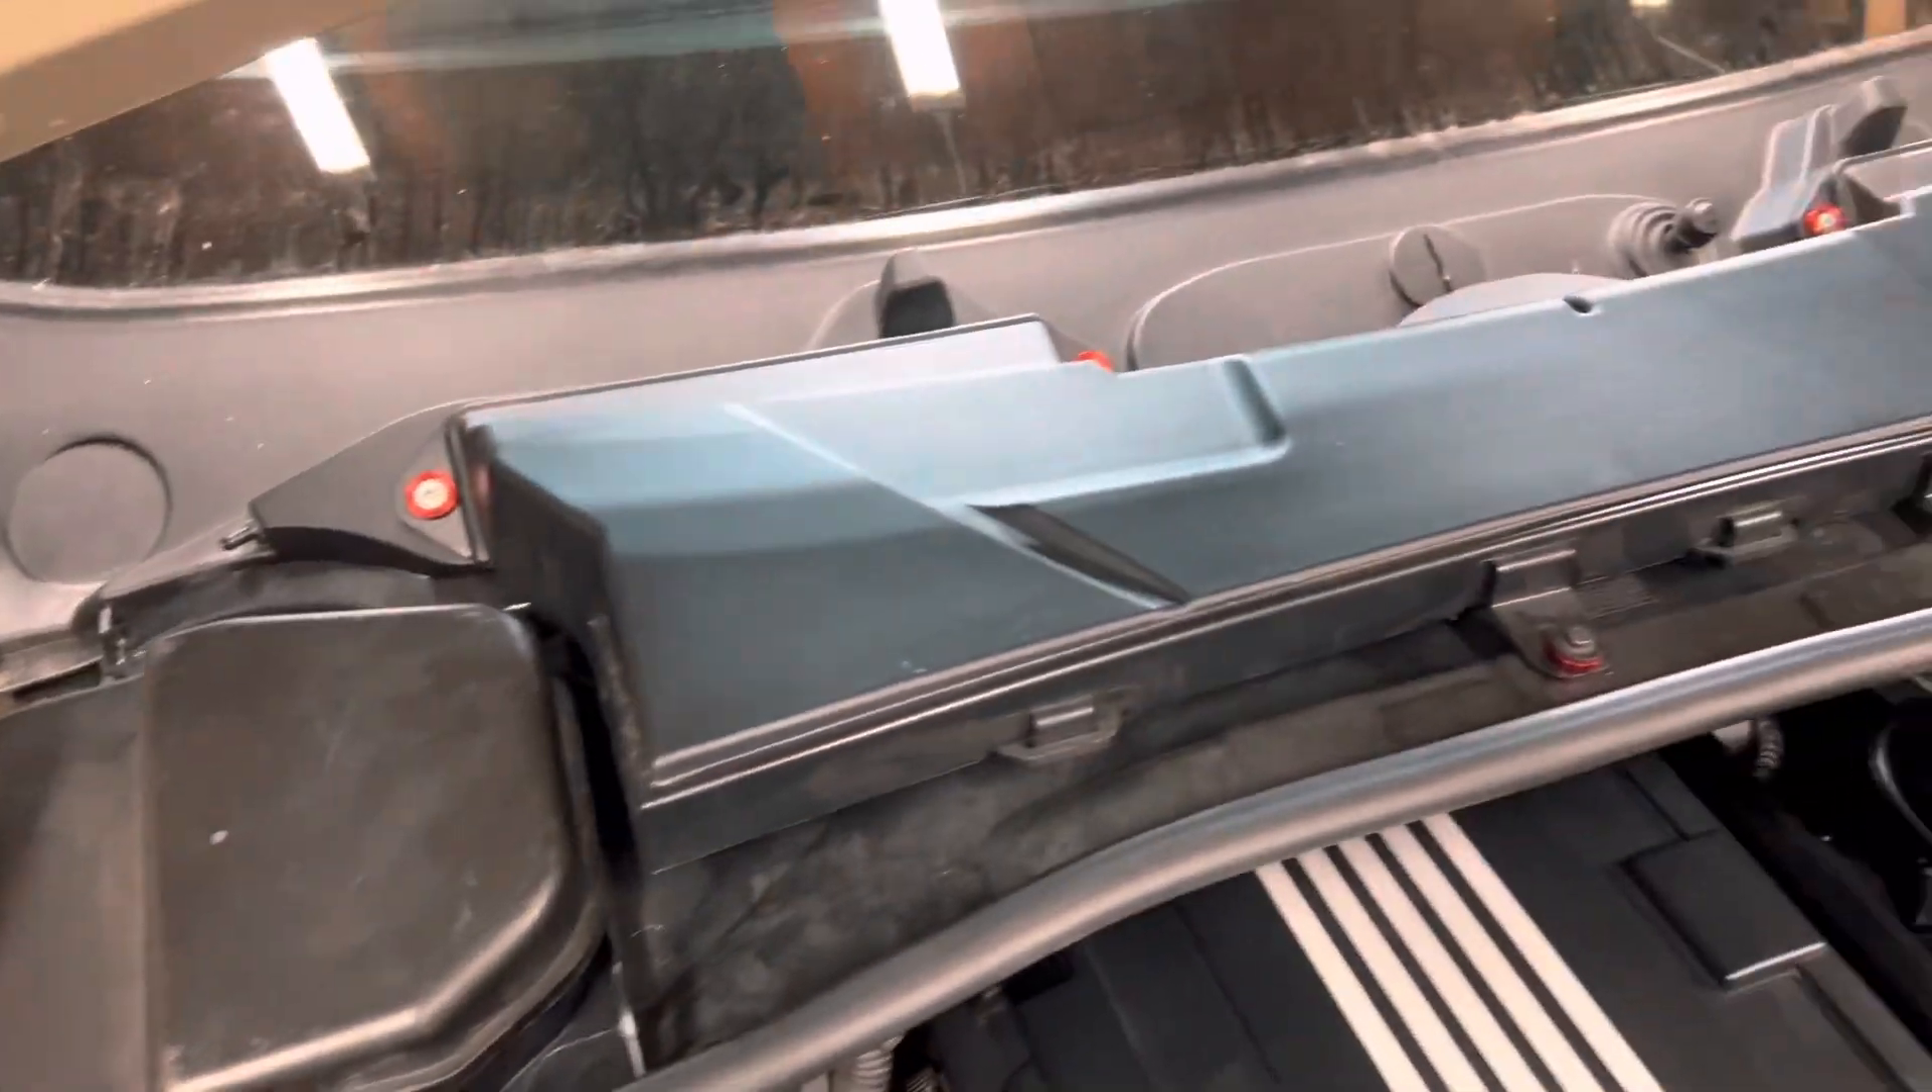Alright, well I got the cowl back installed. The new one is all transferred with the gaskets and other hardware.